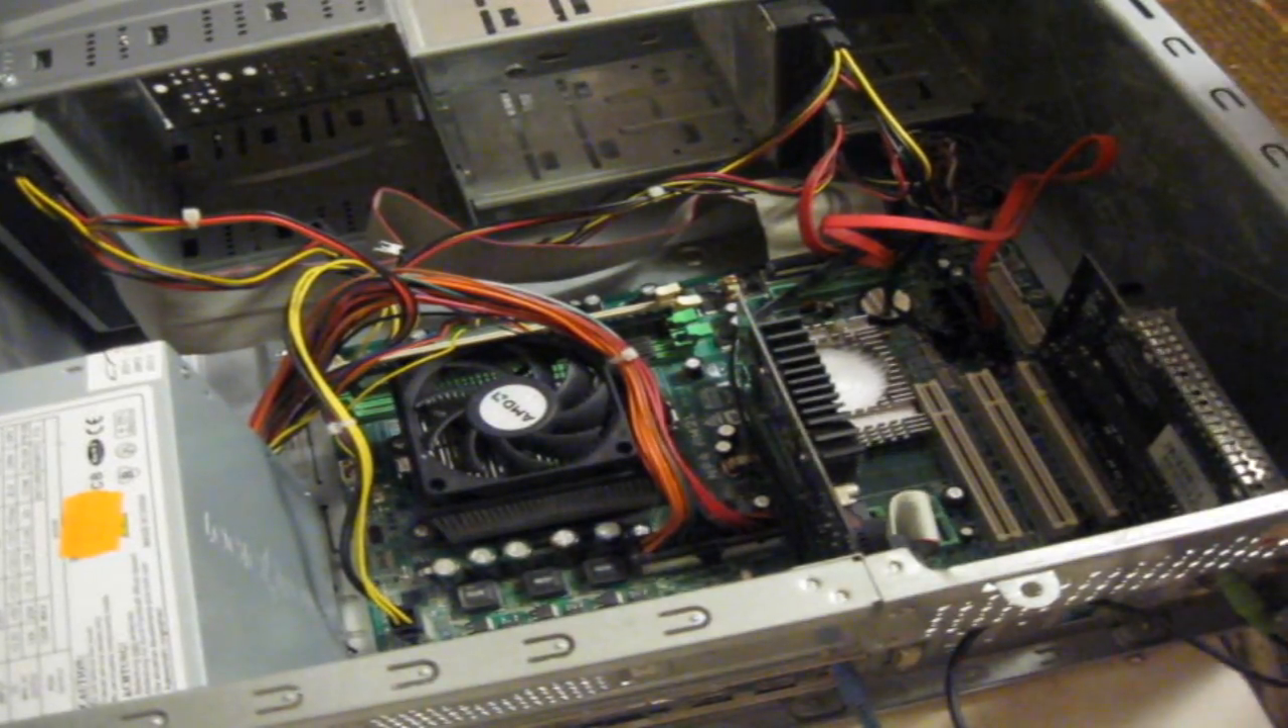Ну вот материнская плата установлена в системный блок.